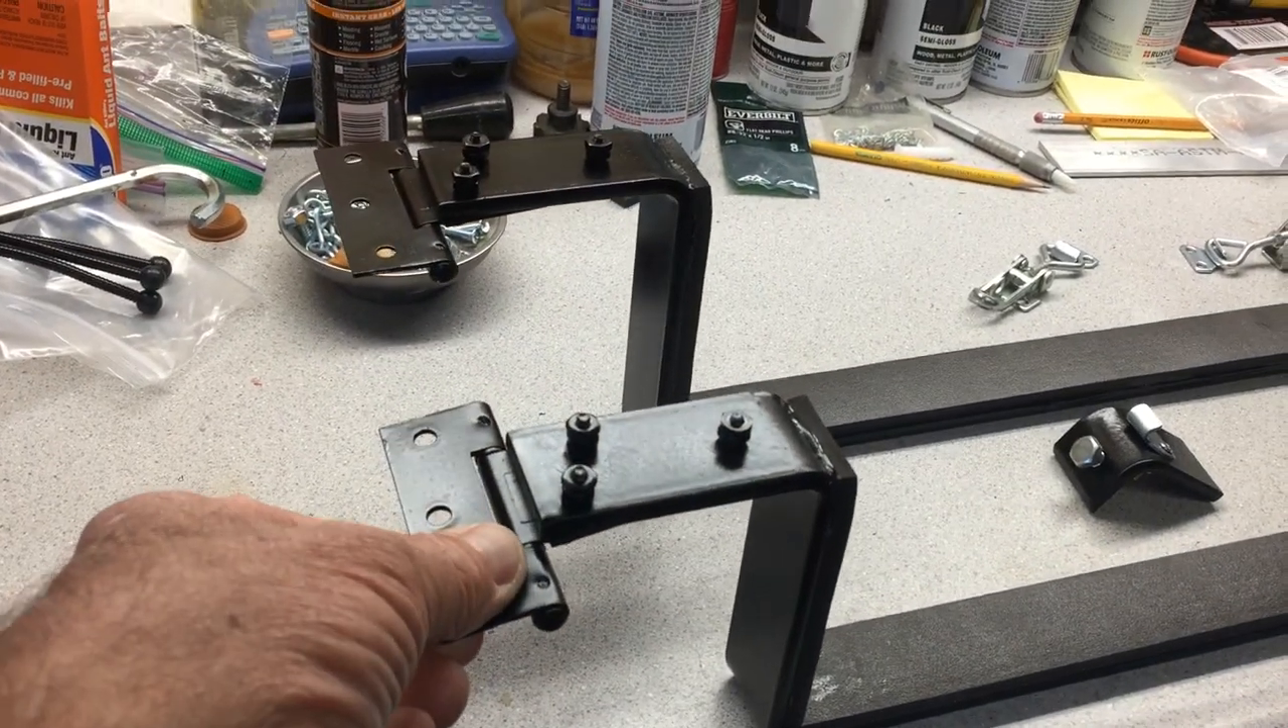And then on one end, which will be the front of the trailer, I have a hinge here. It's a four inch hinge that's bolted on.